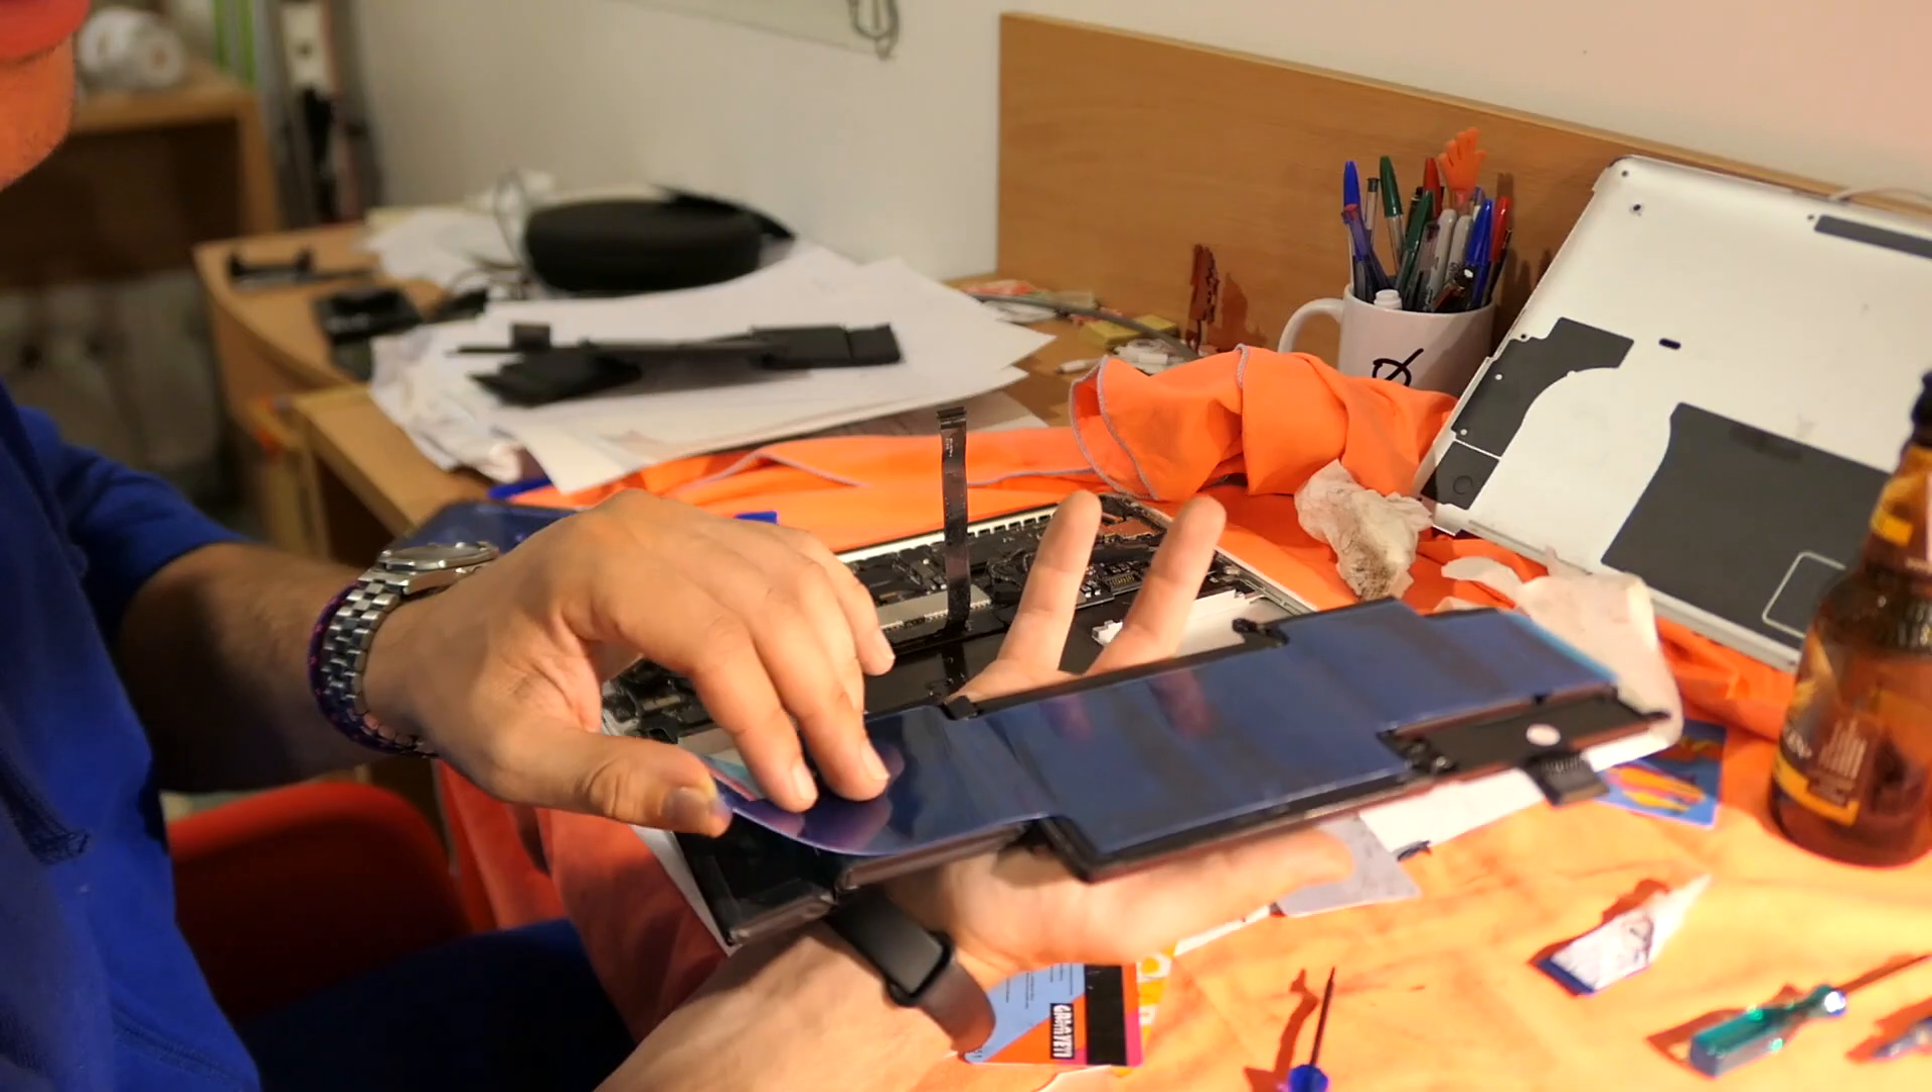Pues nada, aquí está la batería y ya solo hay que meterla en su sitio.